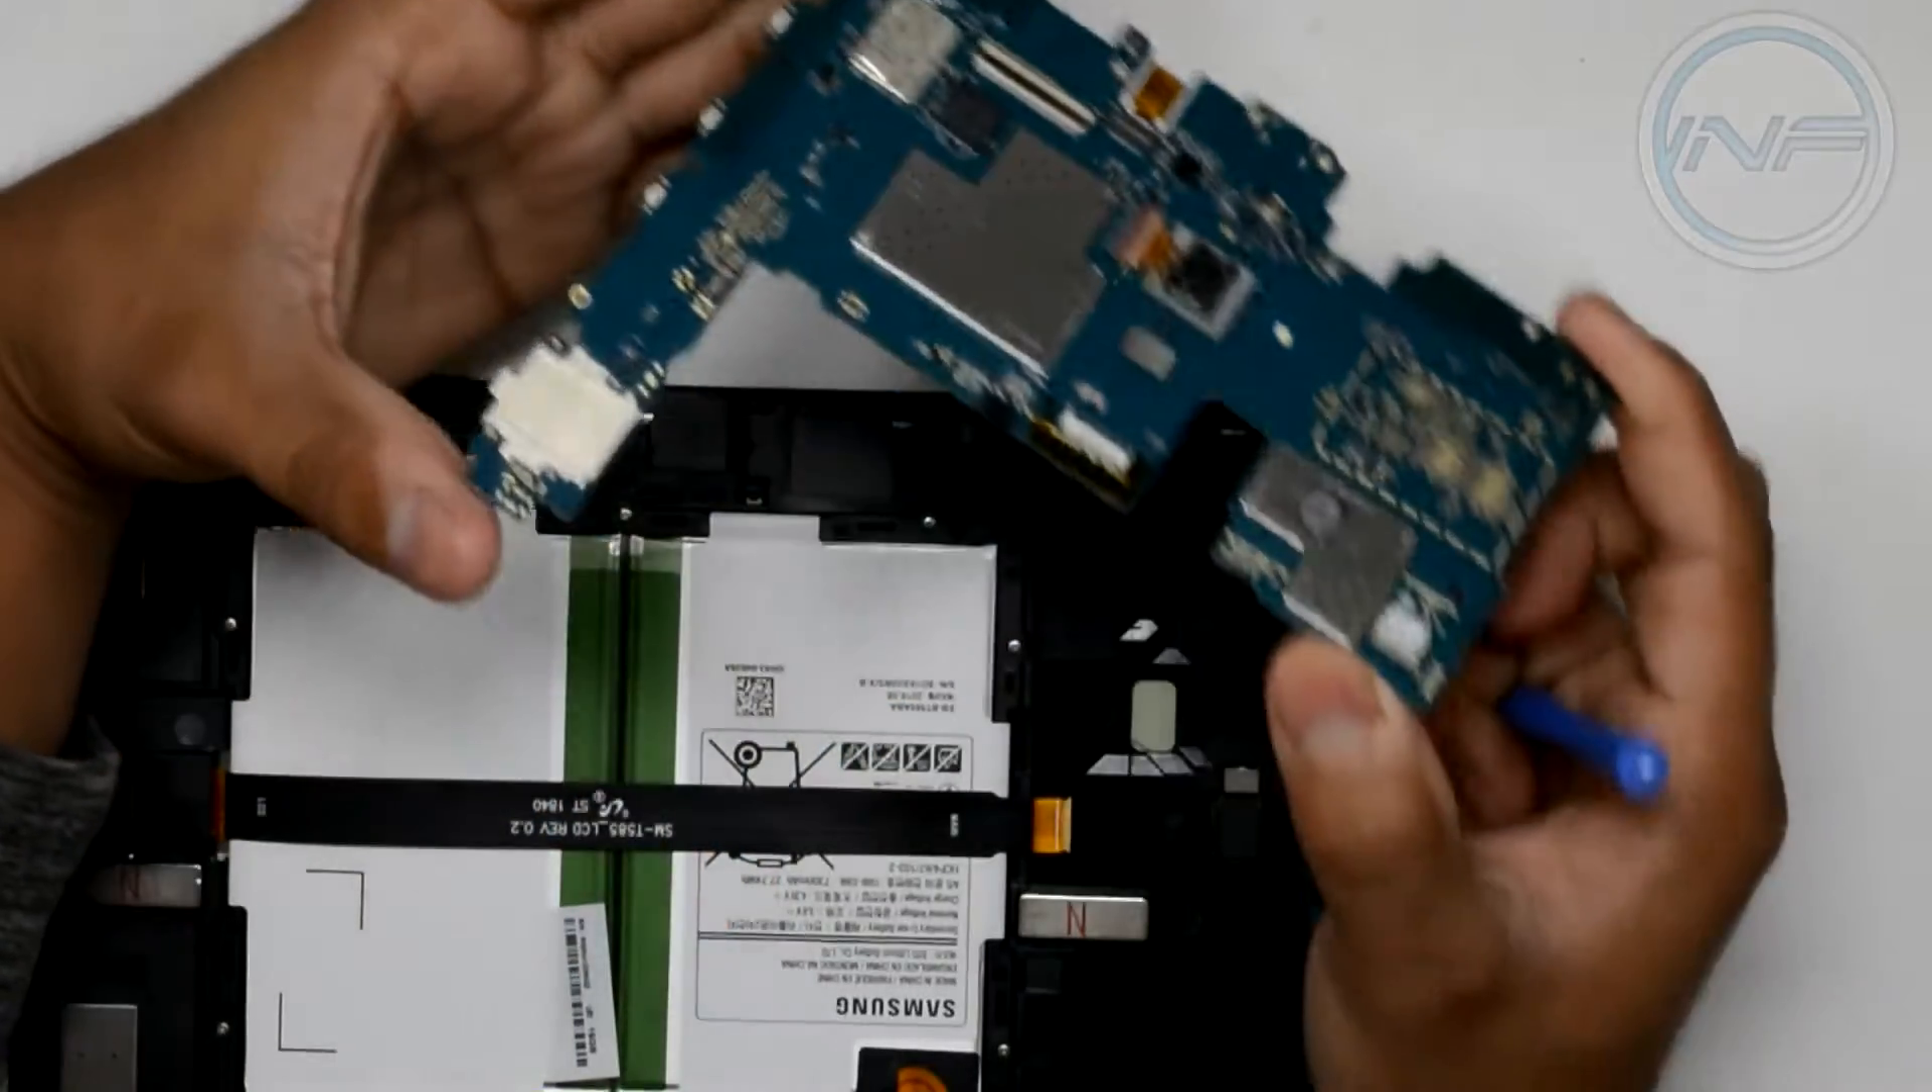All right, and just like that, we've got the whole motherboard piece removed.